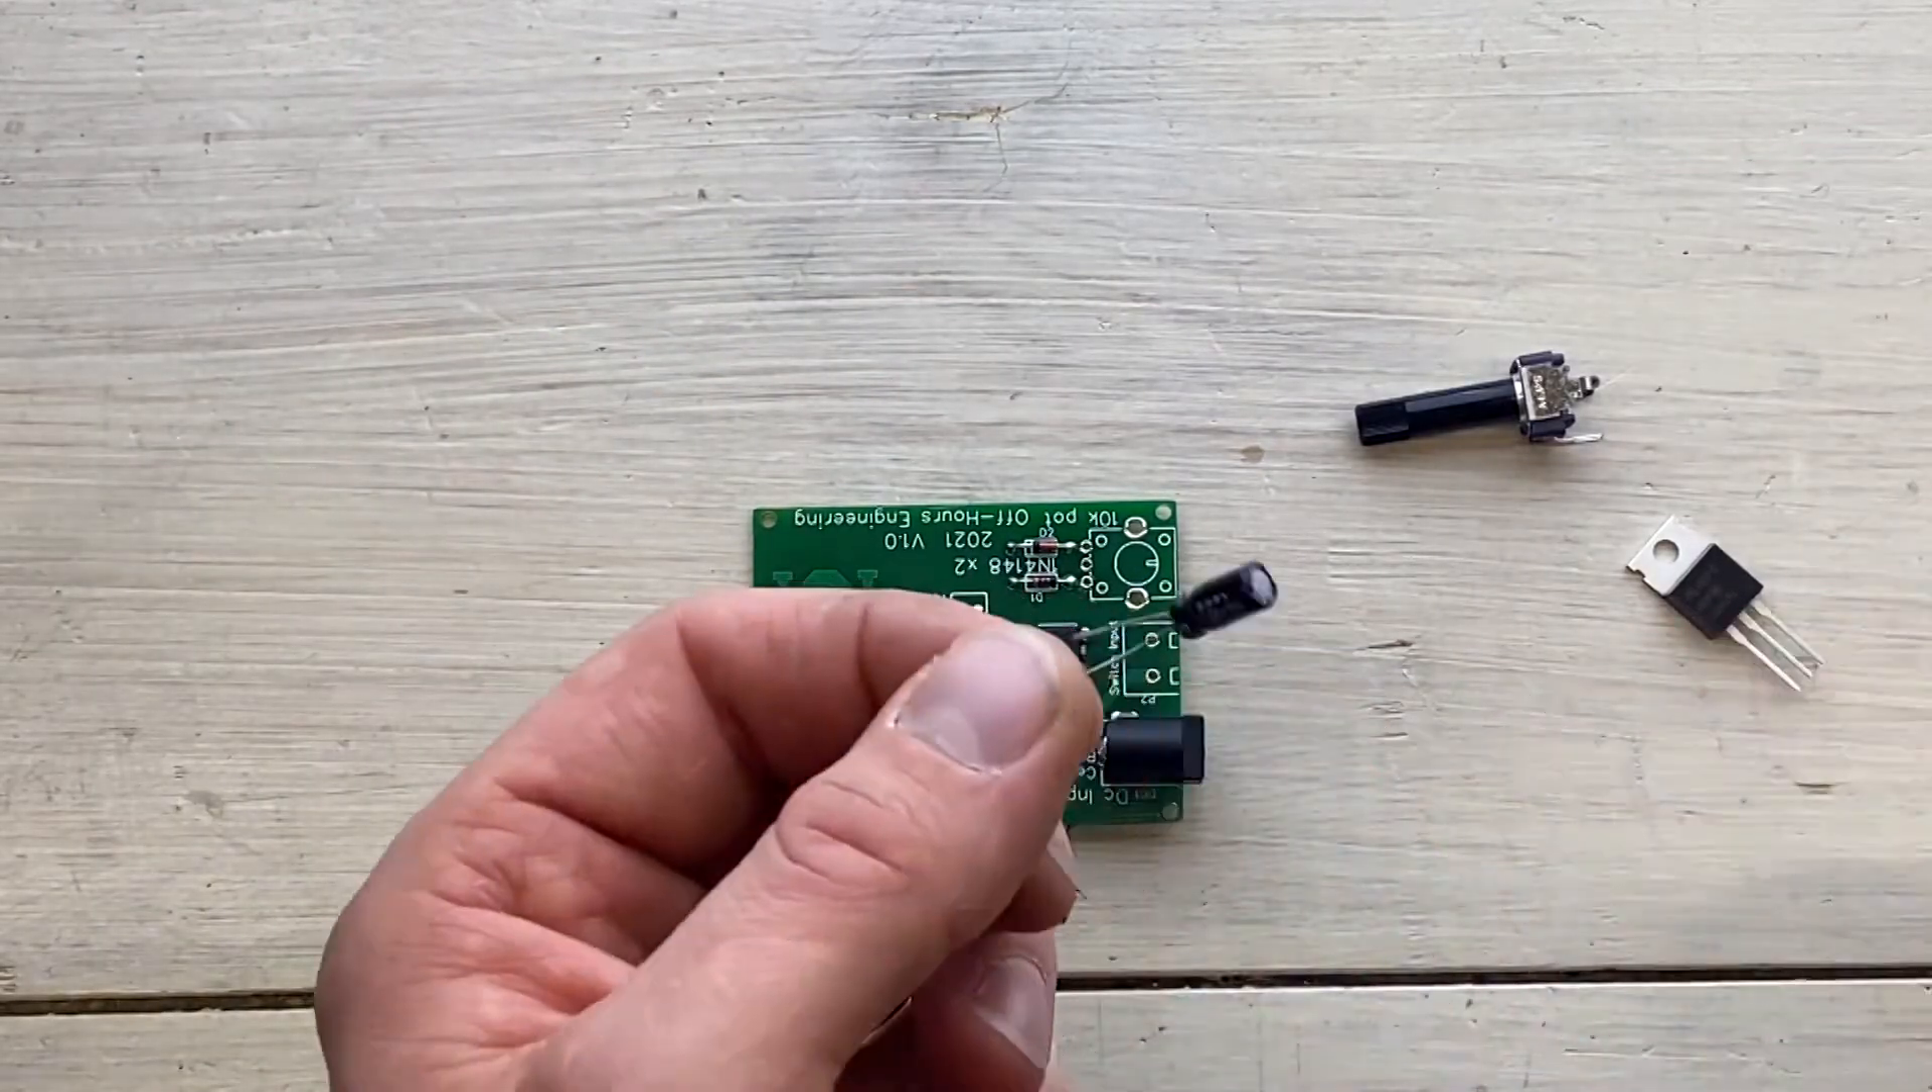There's really not too many components left. We have the MOSFET, the potentiometer, another capacitor, an electrolytic one of 47 microfarads.